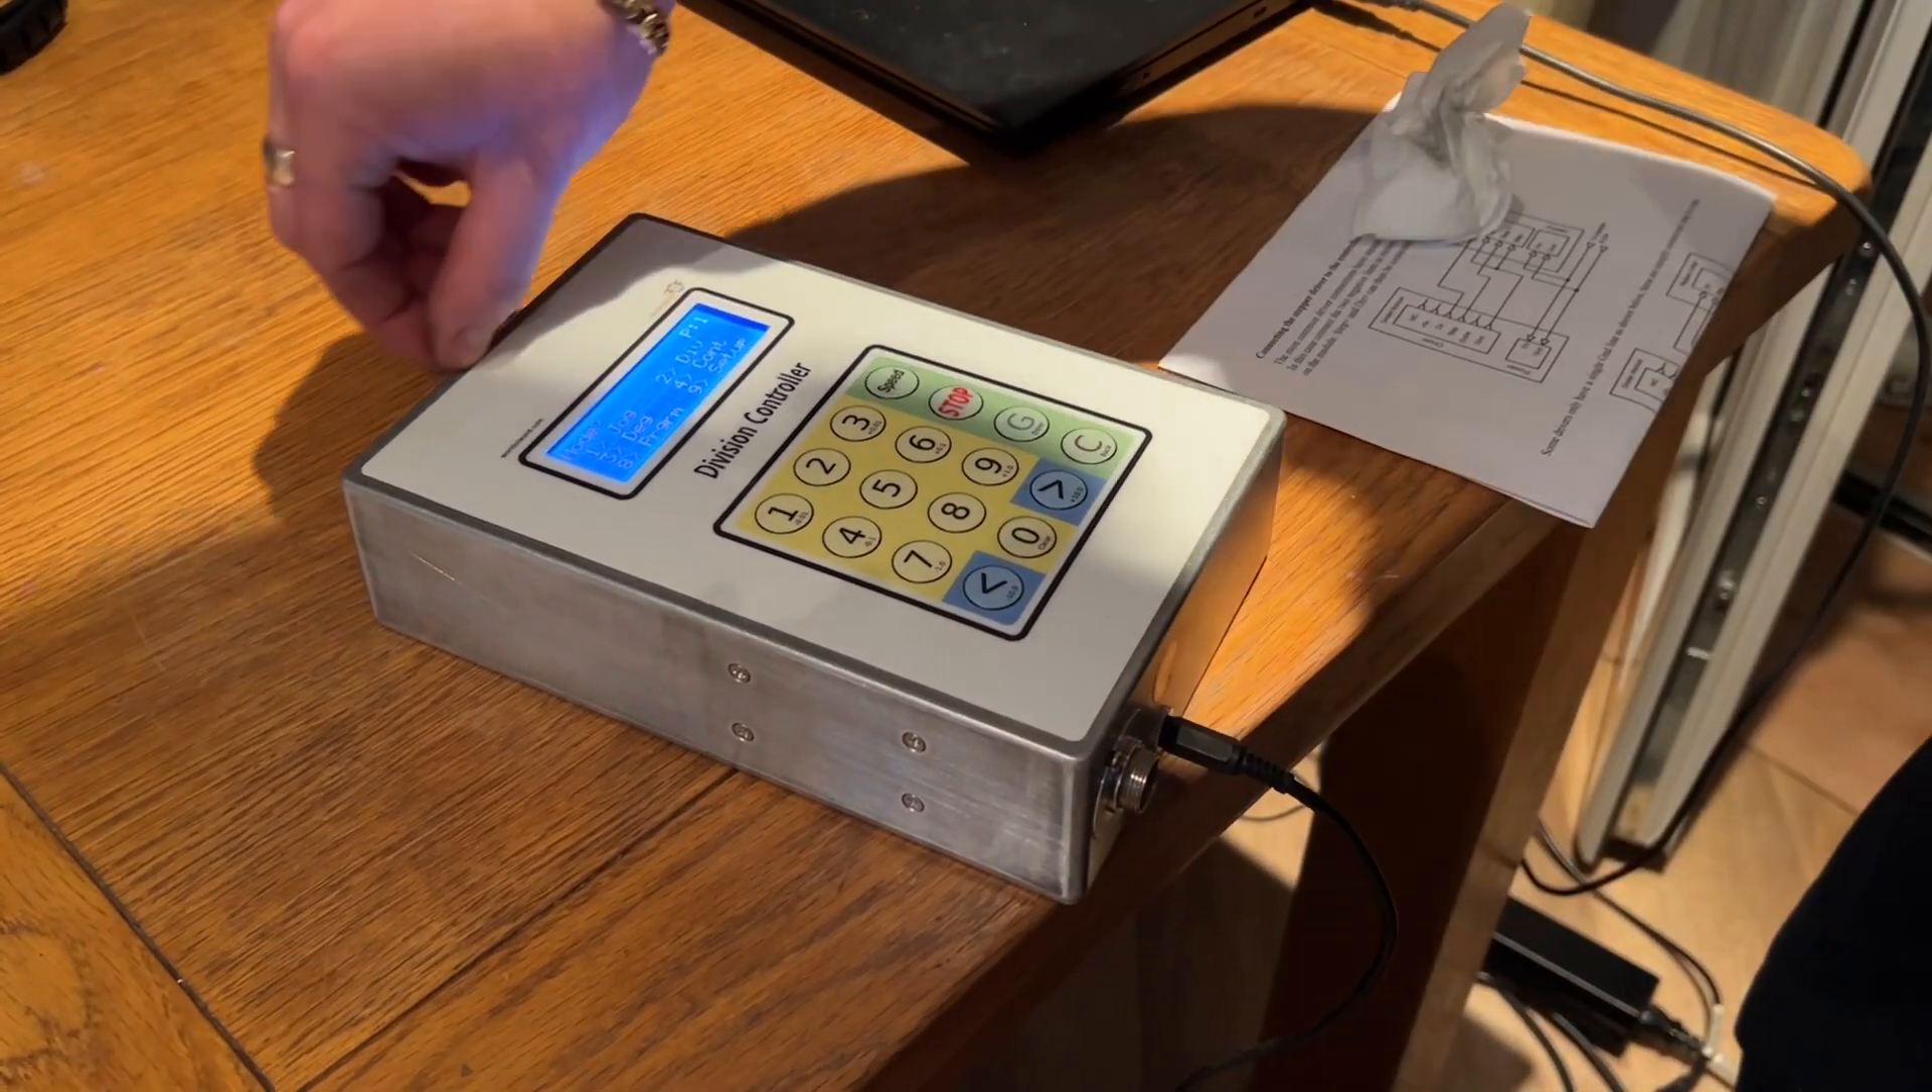The window's perfectly sized for the screen.